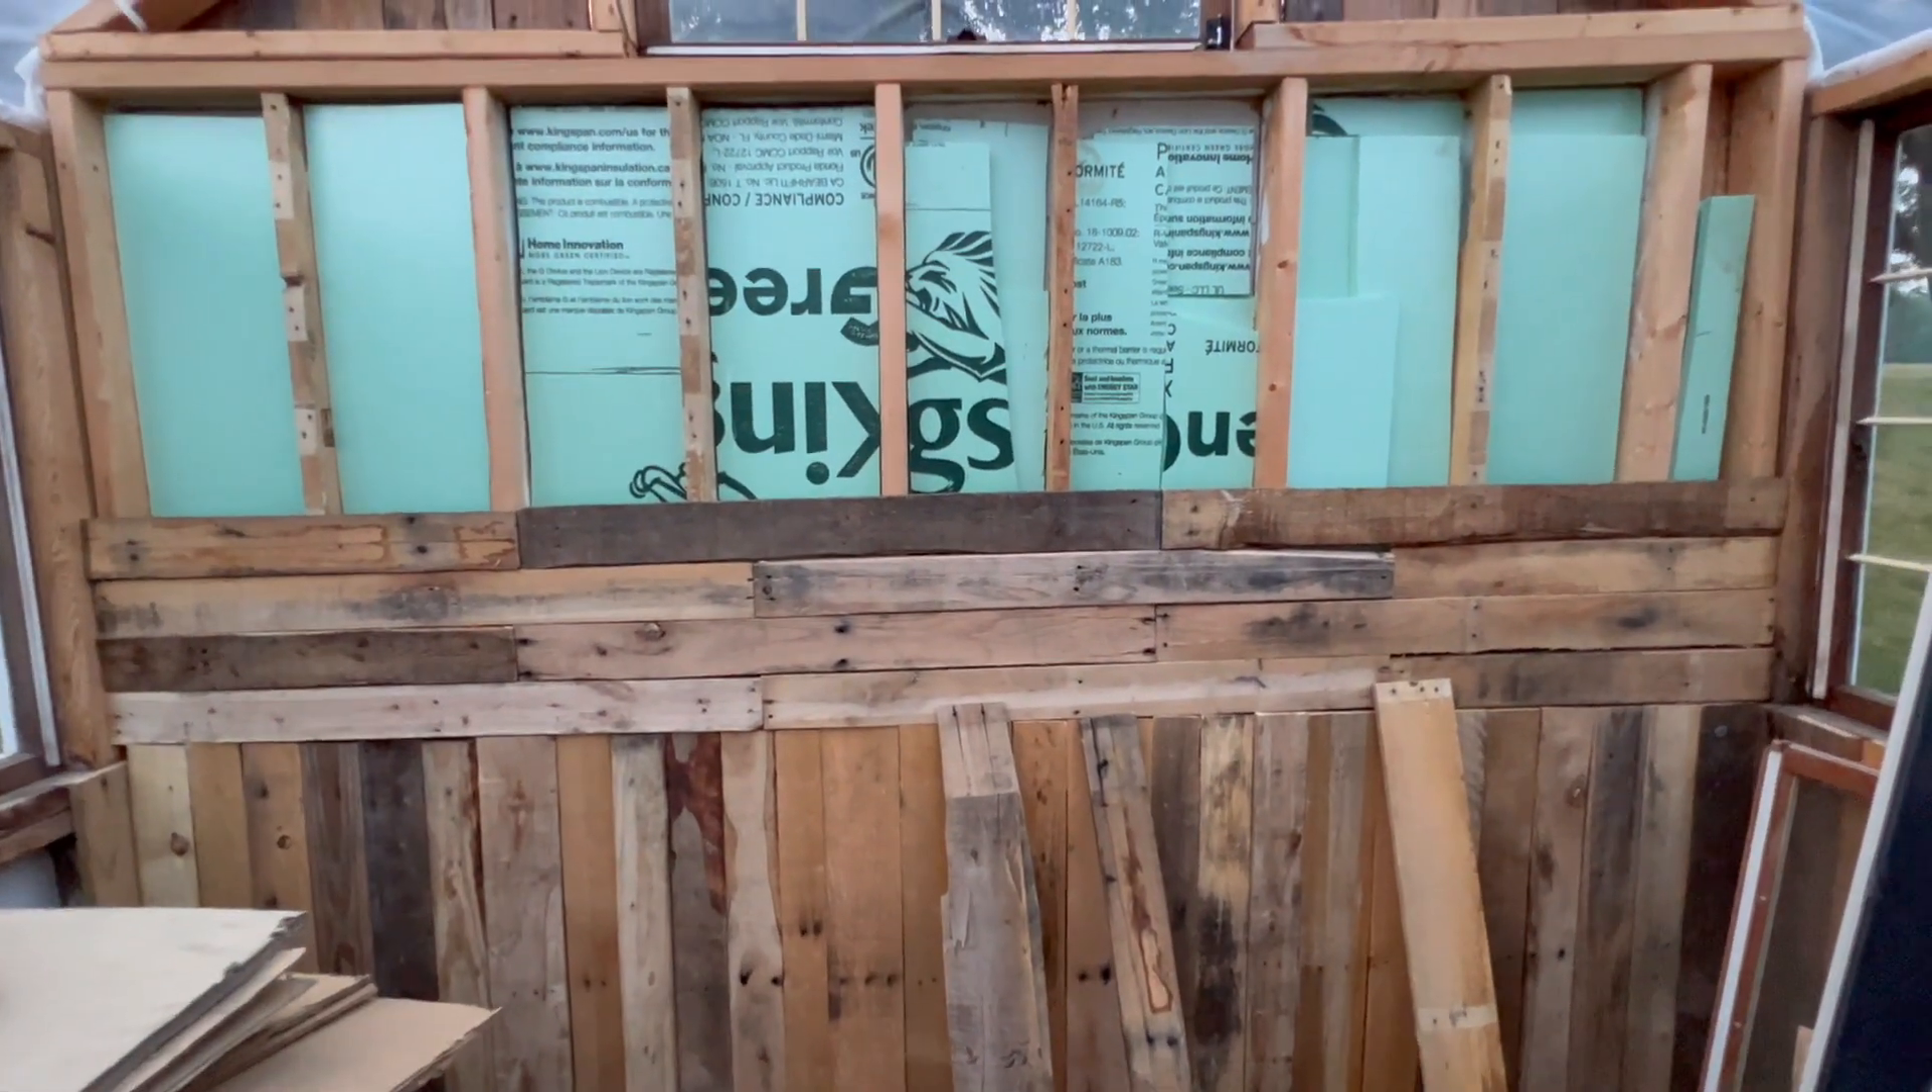The bottom is completely done and I started doing the horizontal planks up top.